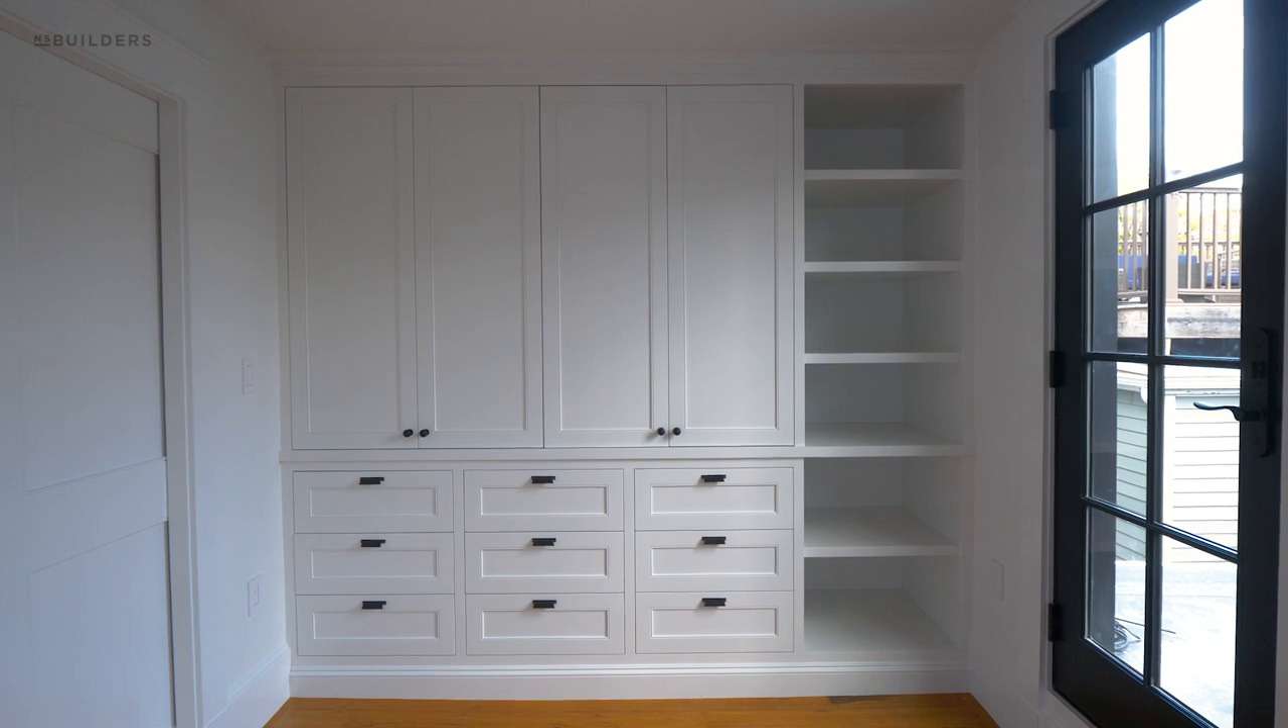We showed you this here in the shop when it was in fabrication so now that everything's done and installed there you get to see the full picture of this closet system.